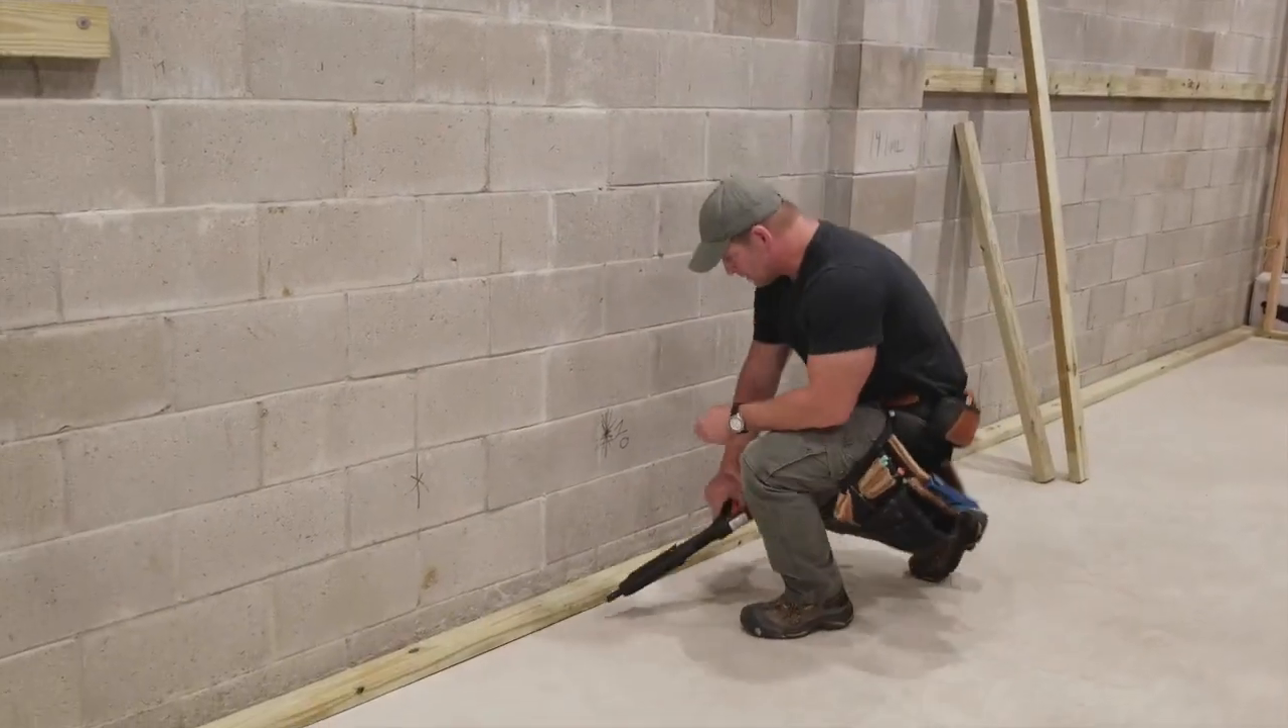I've already got one down, as you can see right here. This is my last bottom plate that went in.